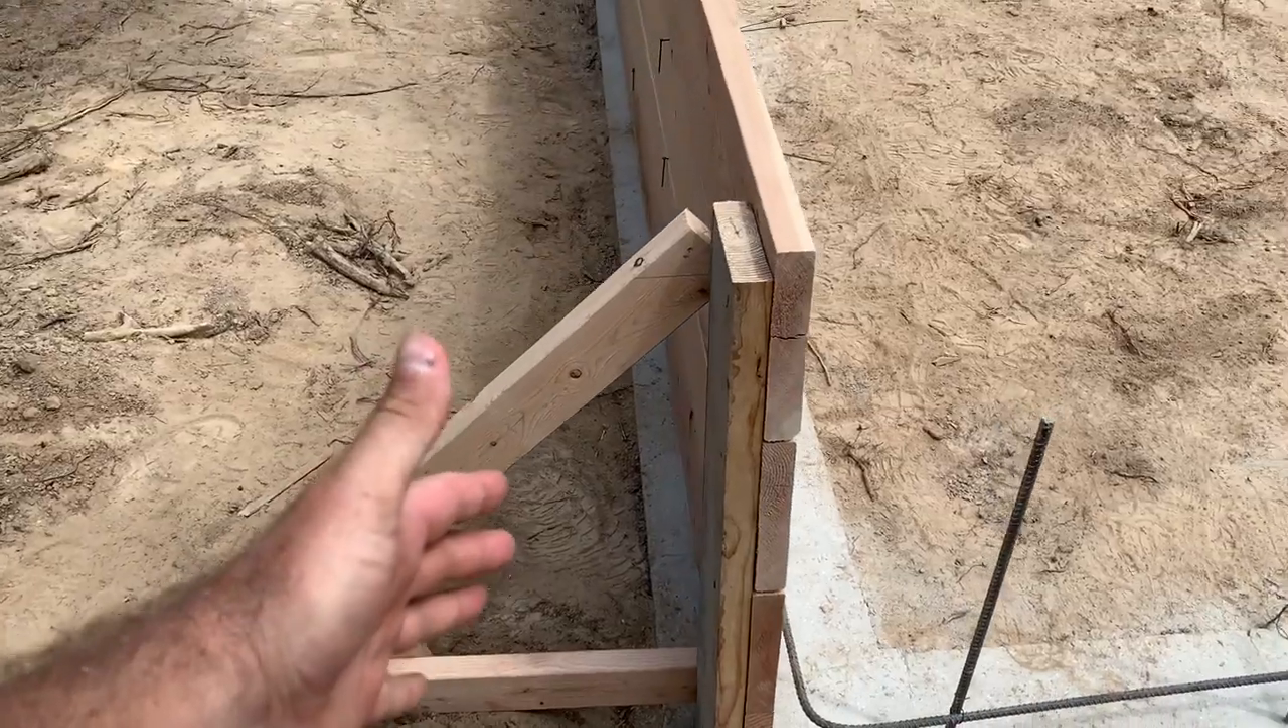We got our first form wall up this is the support for it.